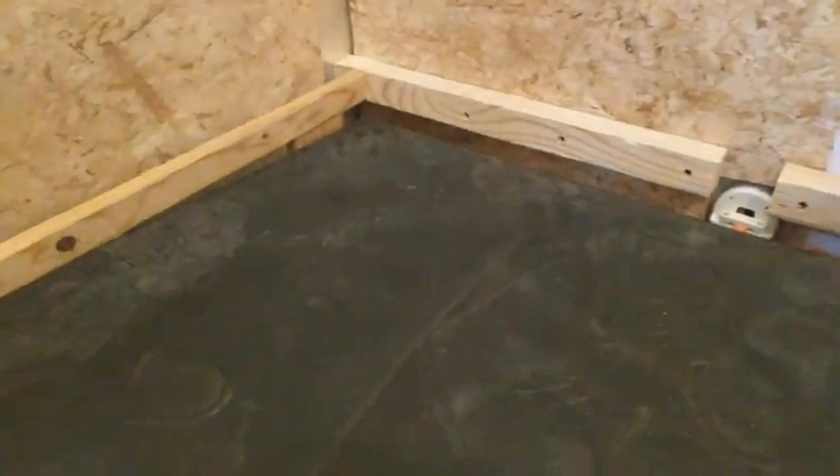And then you can see along the edges here I've put some more supports here that's gonna support the floor as we go in.